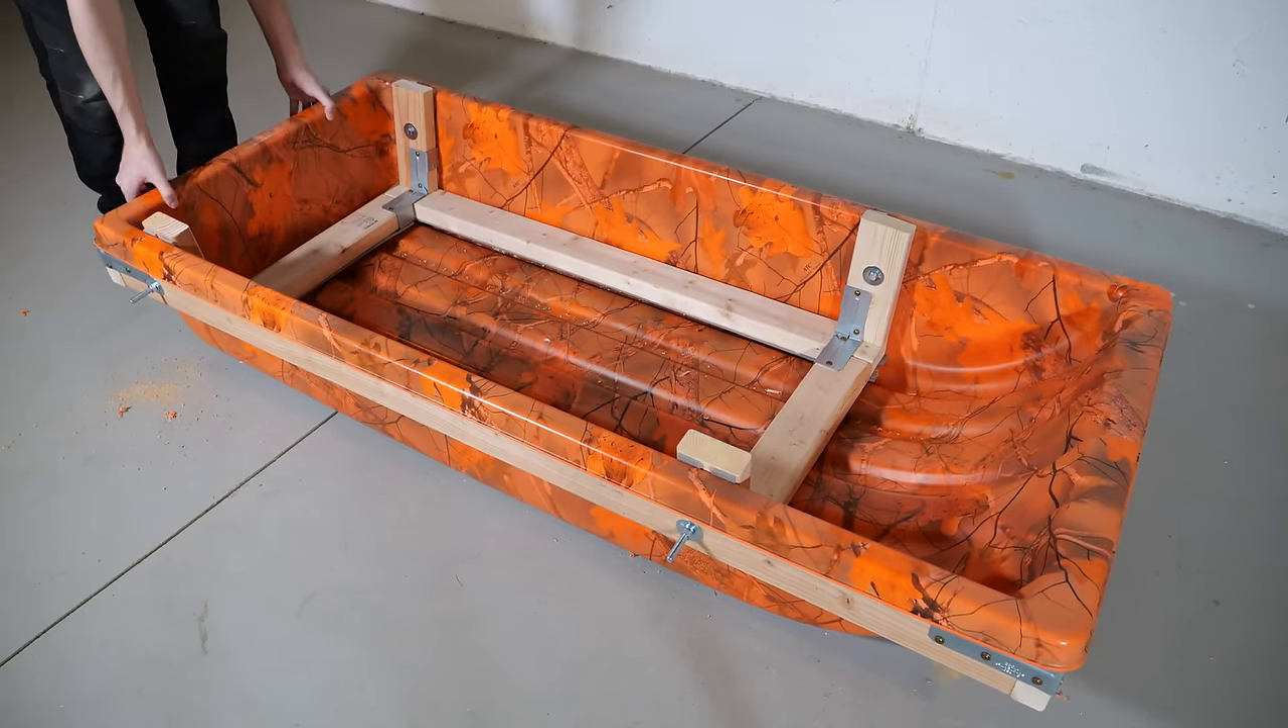We have our inner frame and our outer frame securely bolted together through the sled, adding a lot of strength and rigidity to the whole structure.